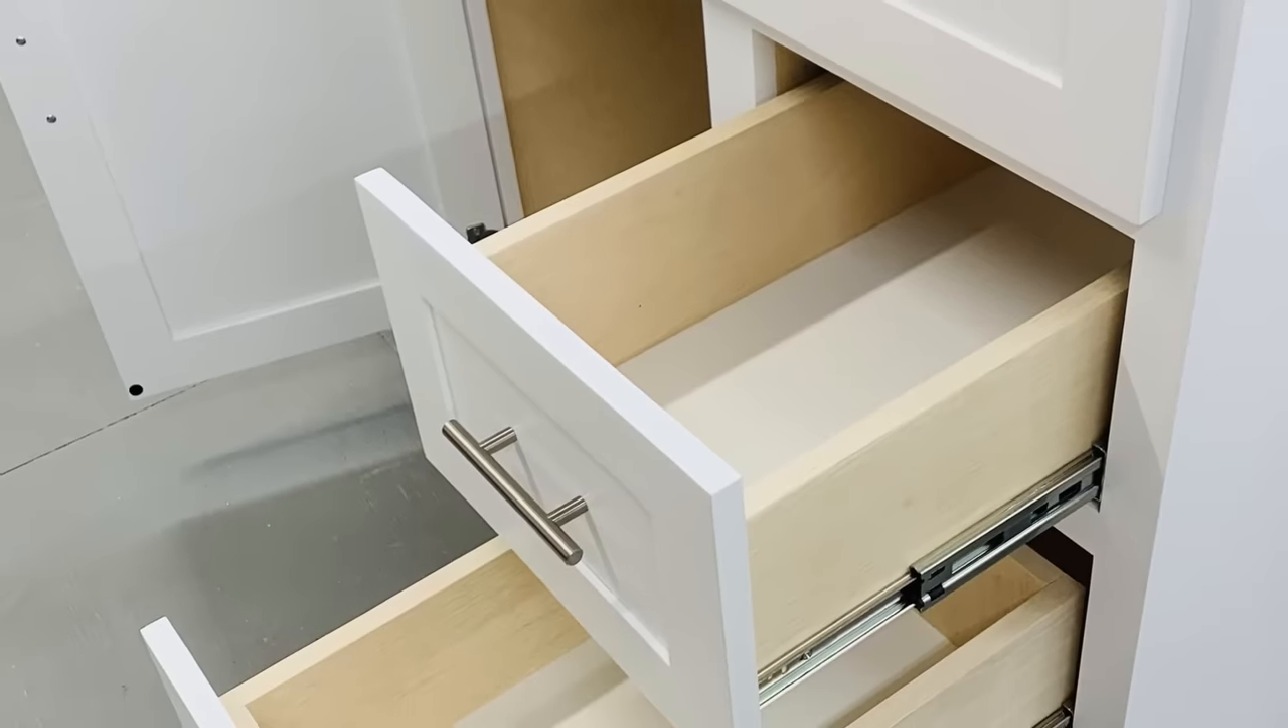Finished drilling all the way through the drawer box and installed the drawer pulls and these things were finished.